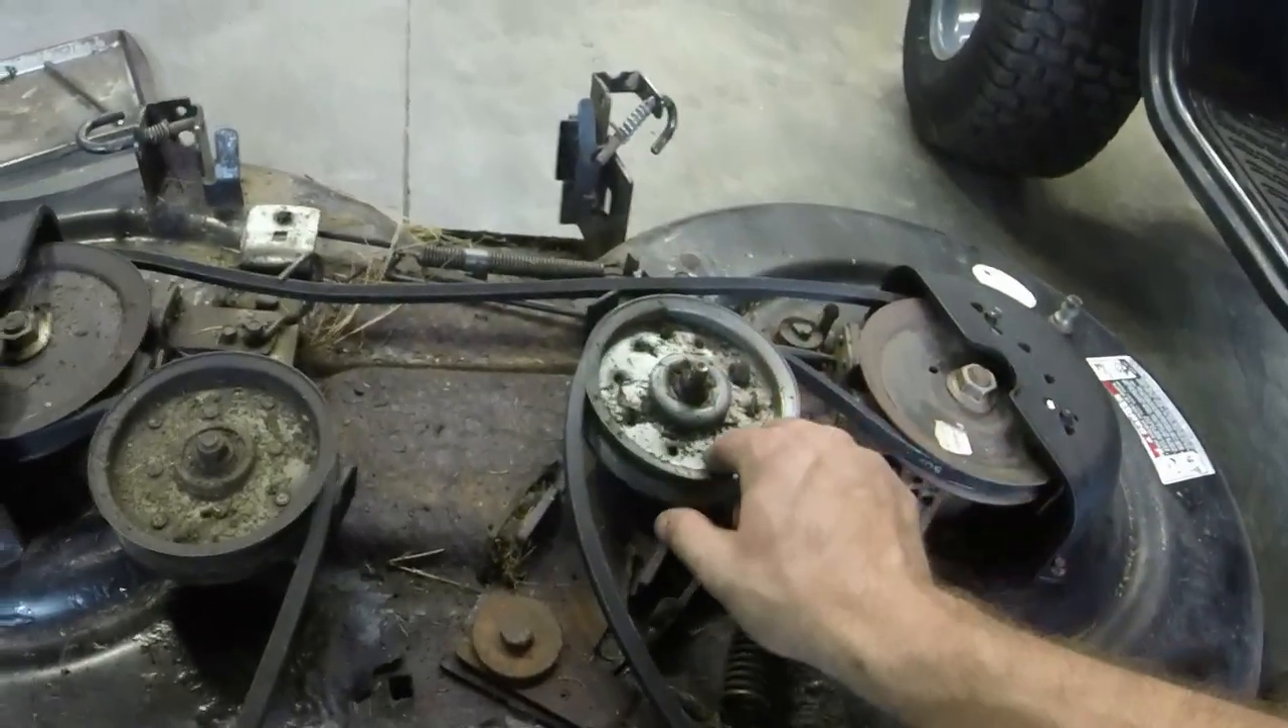What I've done with the deck is I put an OEM deck belt on it from rotary.